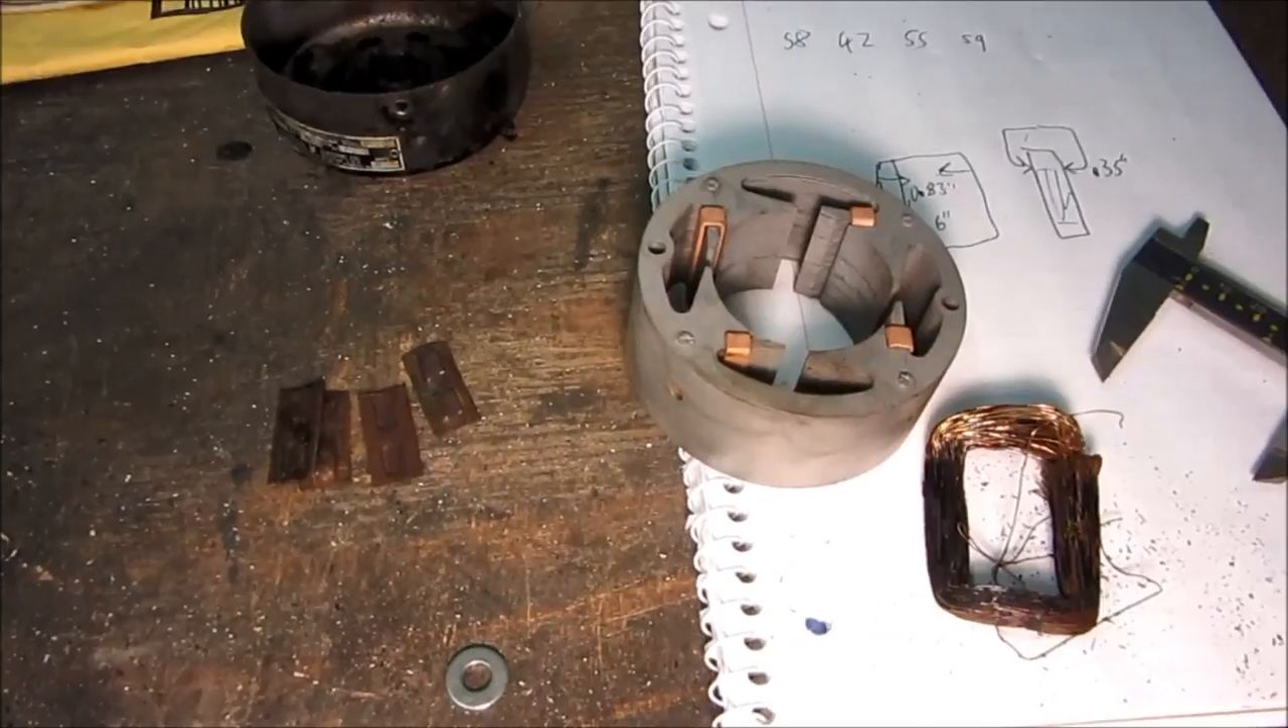I went ahead and took the old windings off and this is one example.